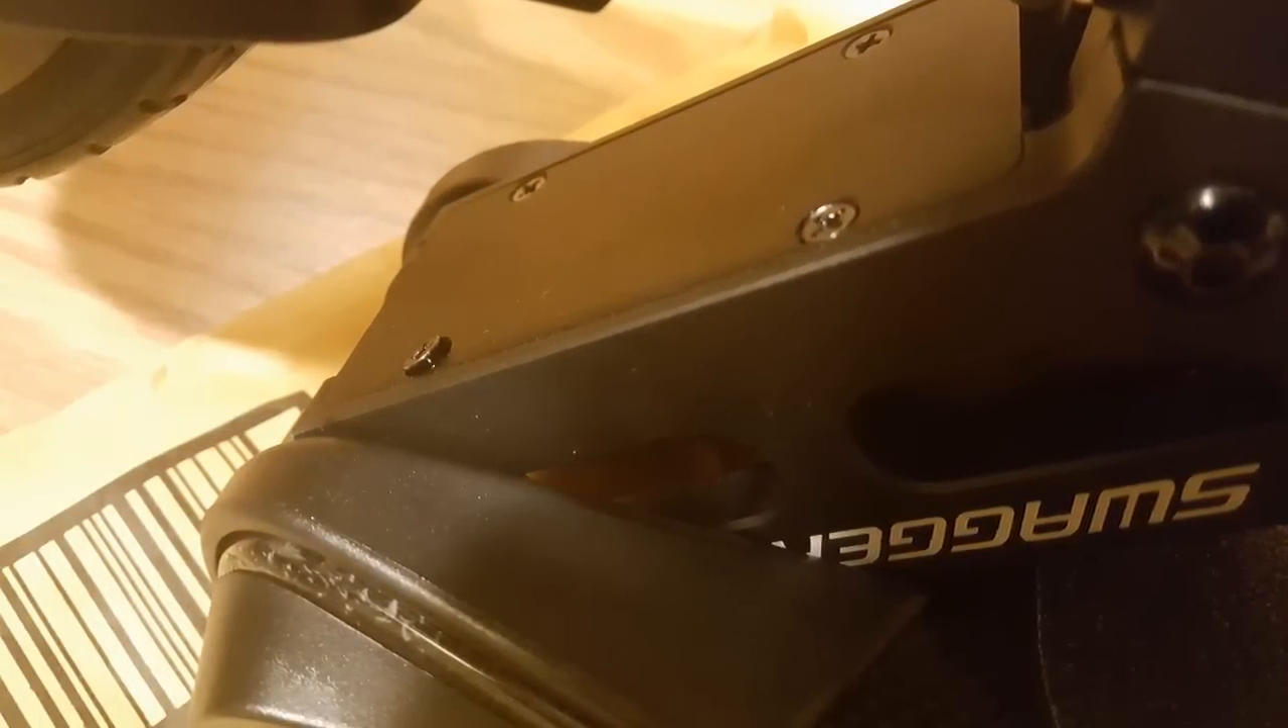There is one screw that was not flush. Which is weird and it's at an angle.